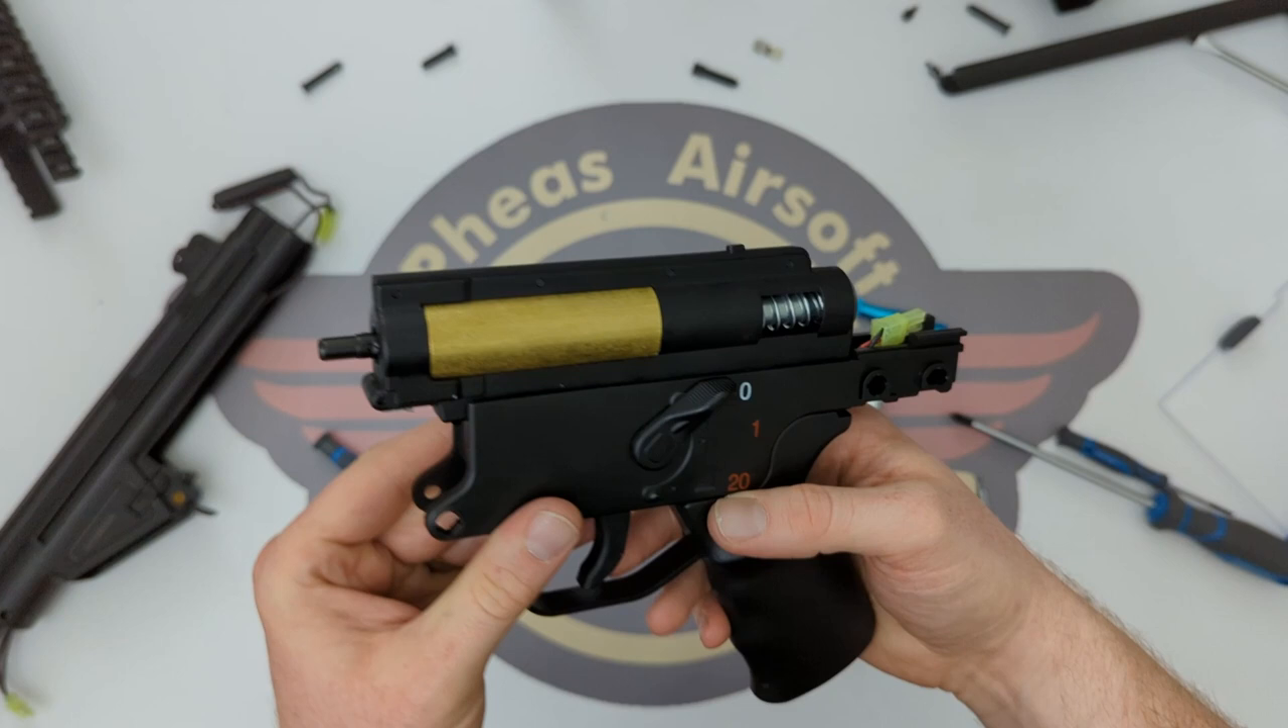That's the pistol grip back on.